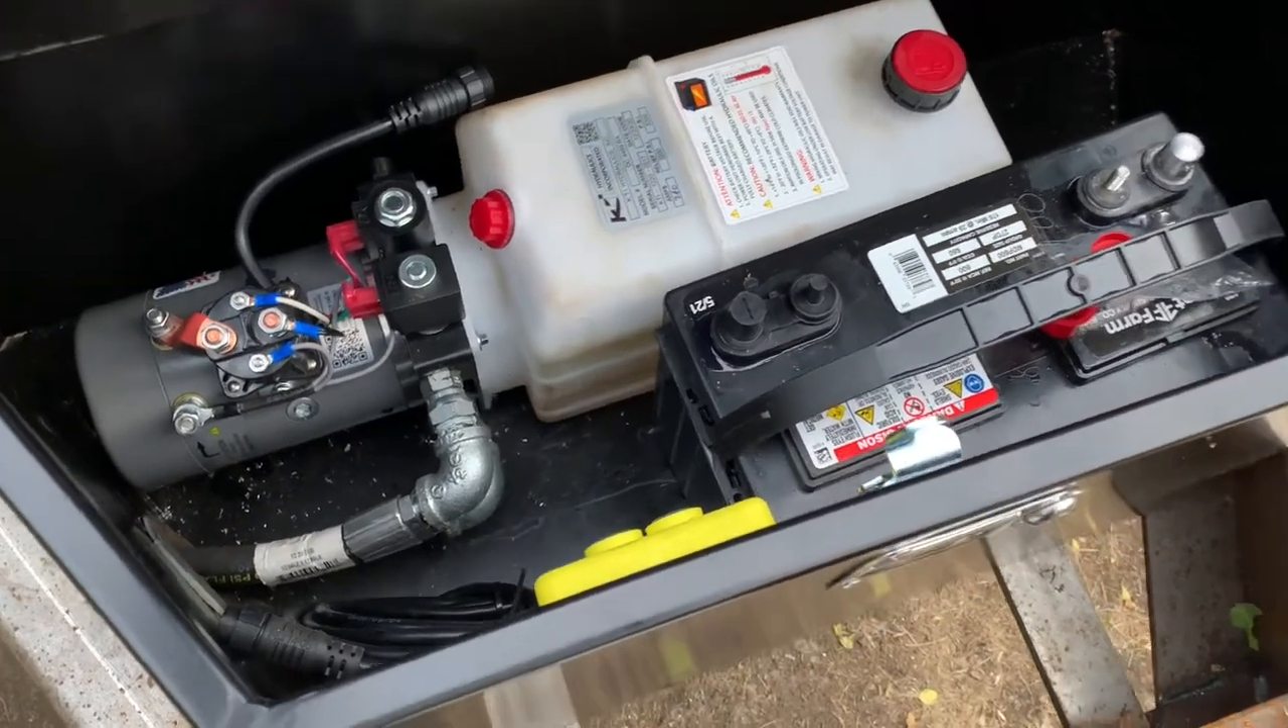Um everything's nestled in there it's just enough room for the battery and the the pump with this harbor freight toolbox.